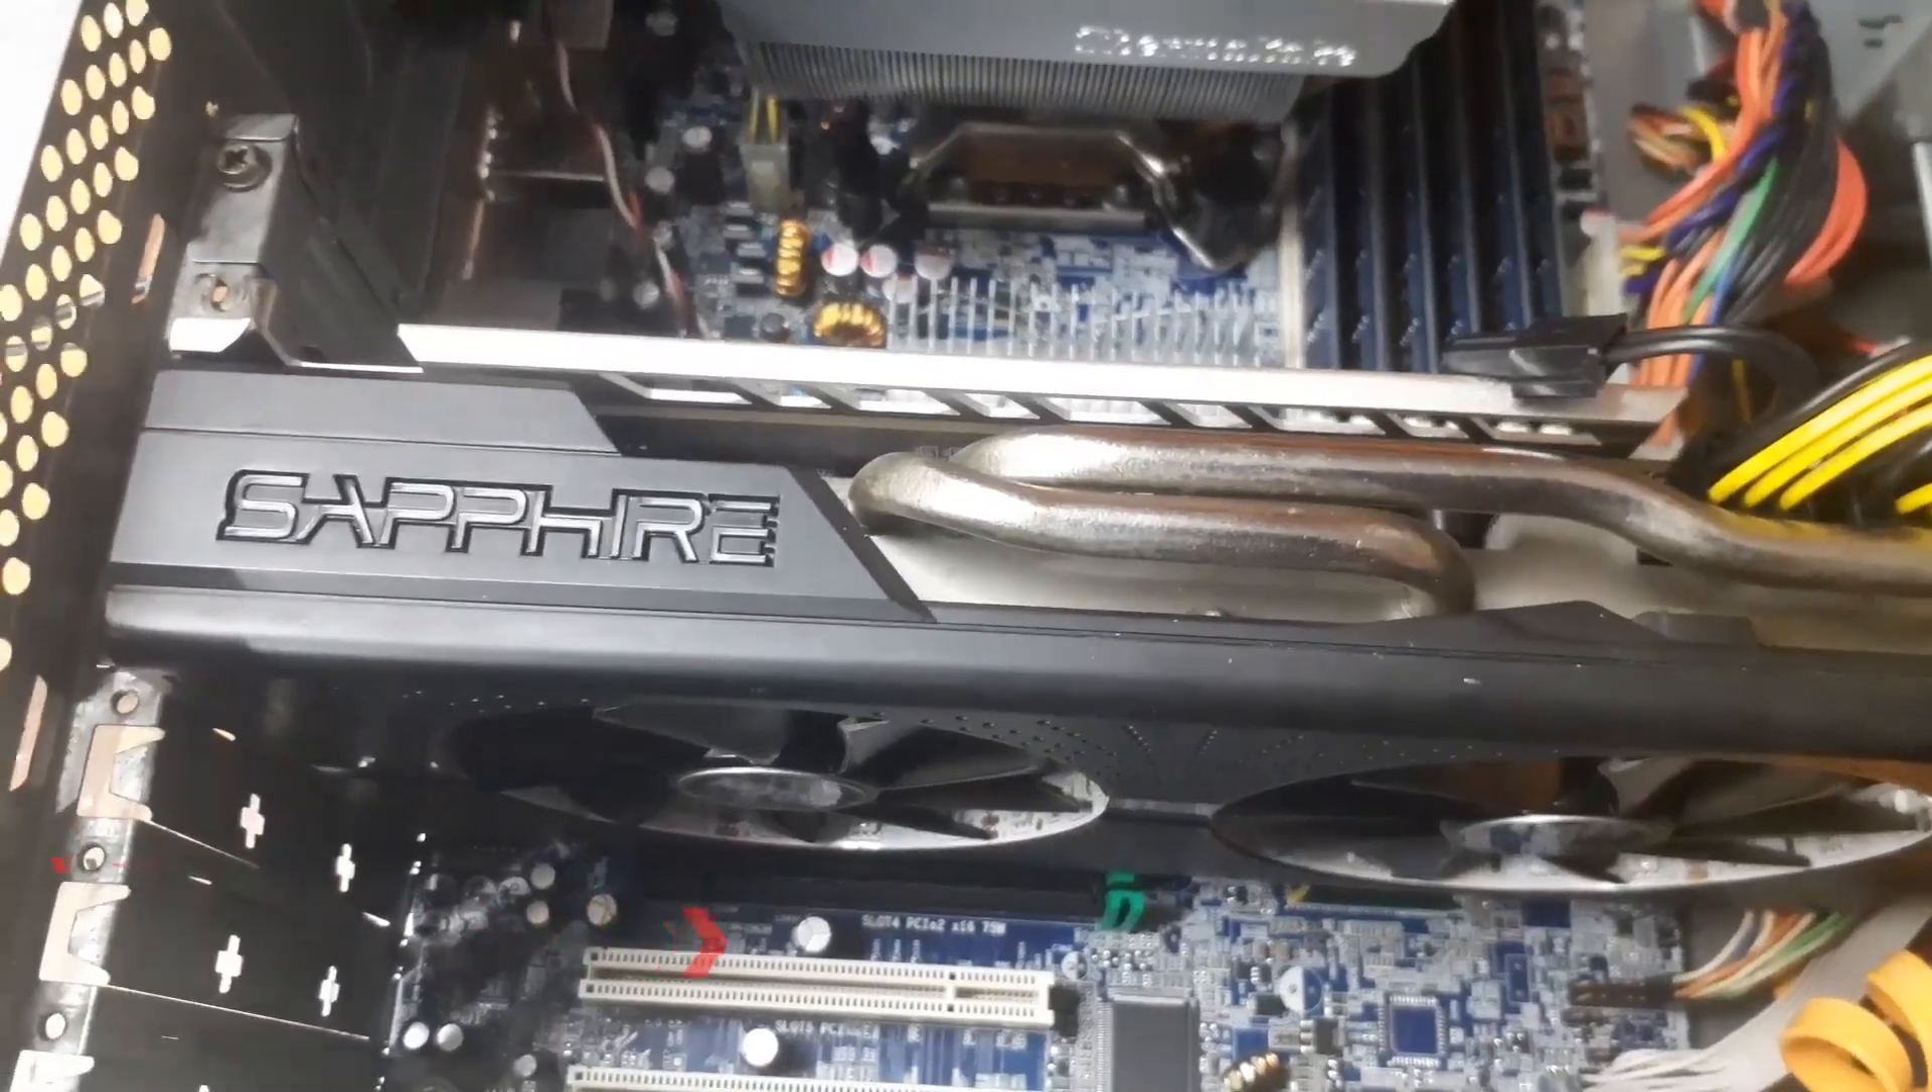Ekran kartını taktım Safir RX 580.